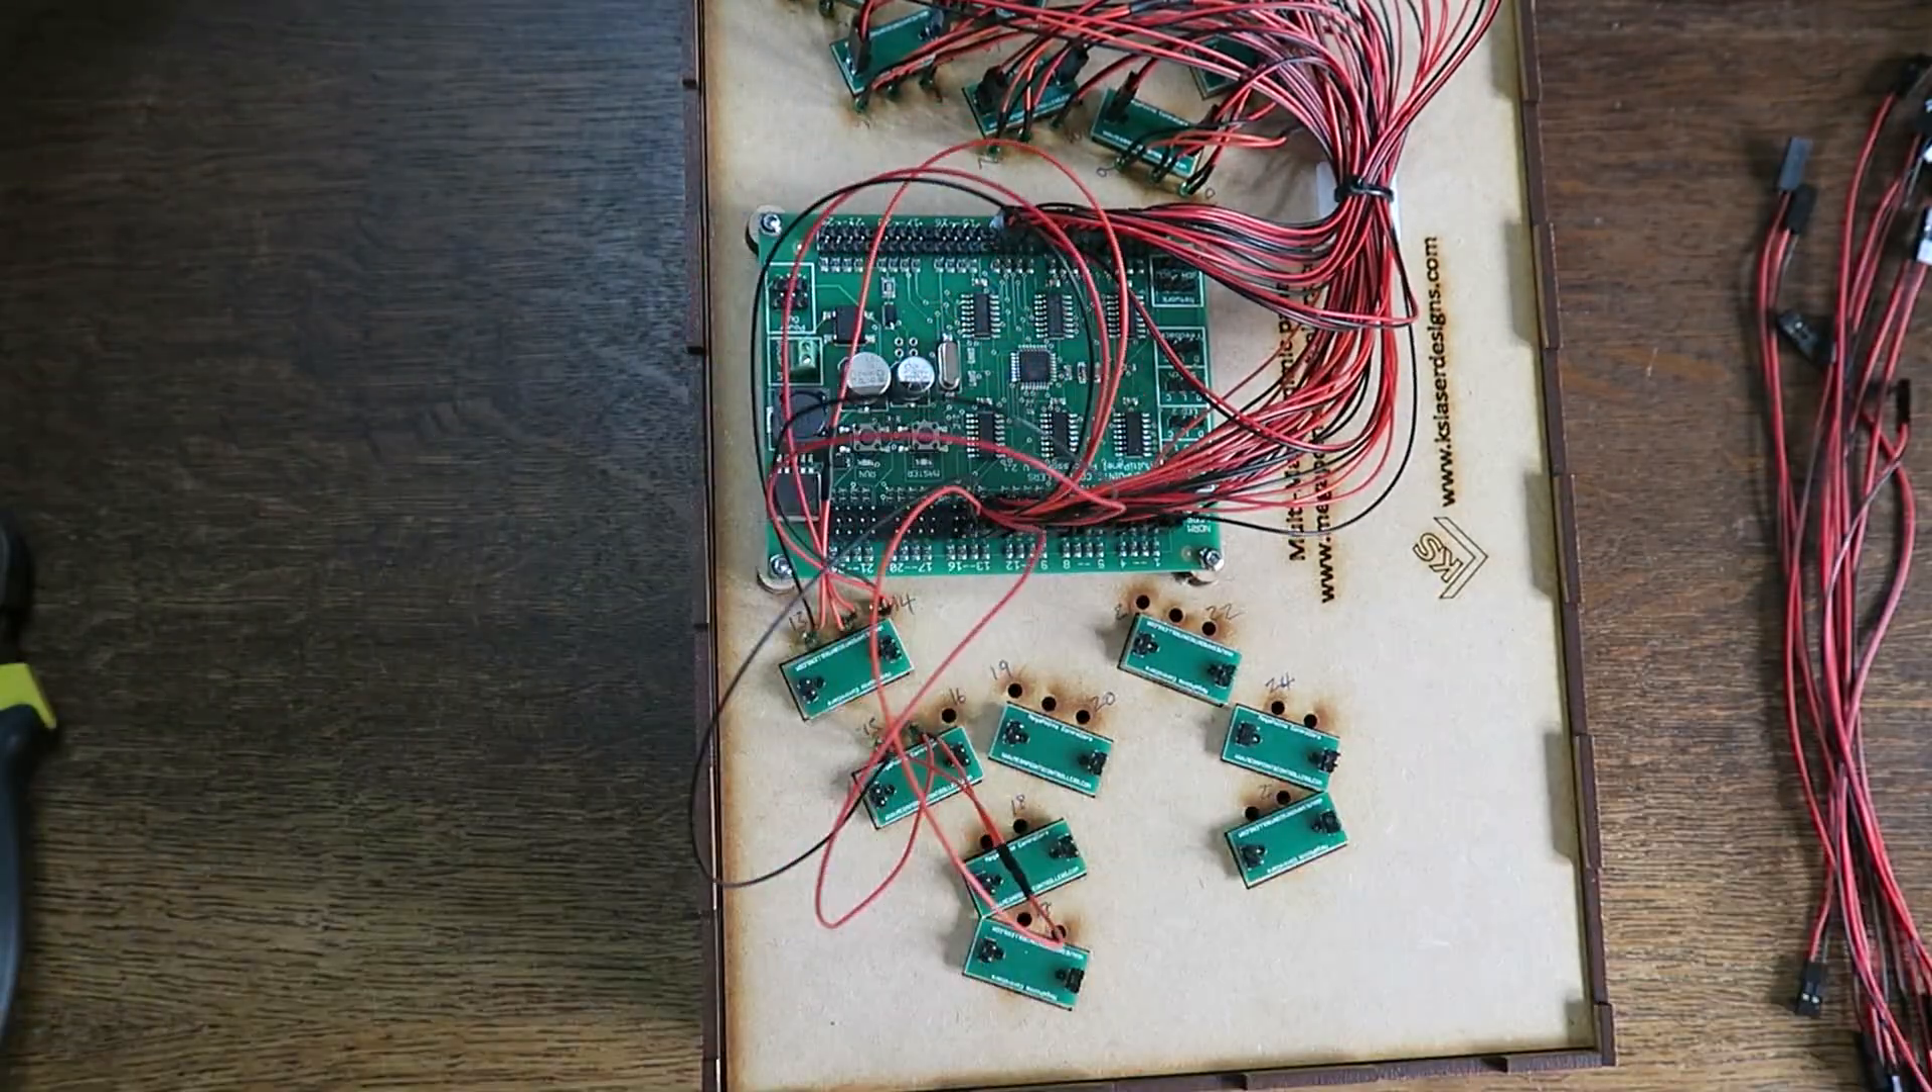So there's half the panel wired right let's do the other half.